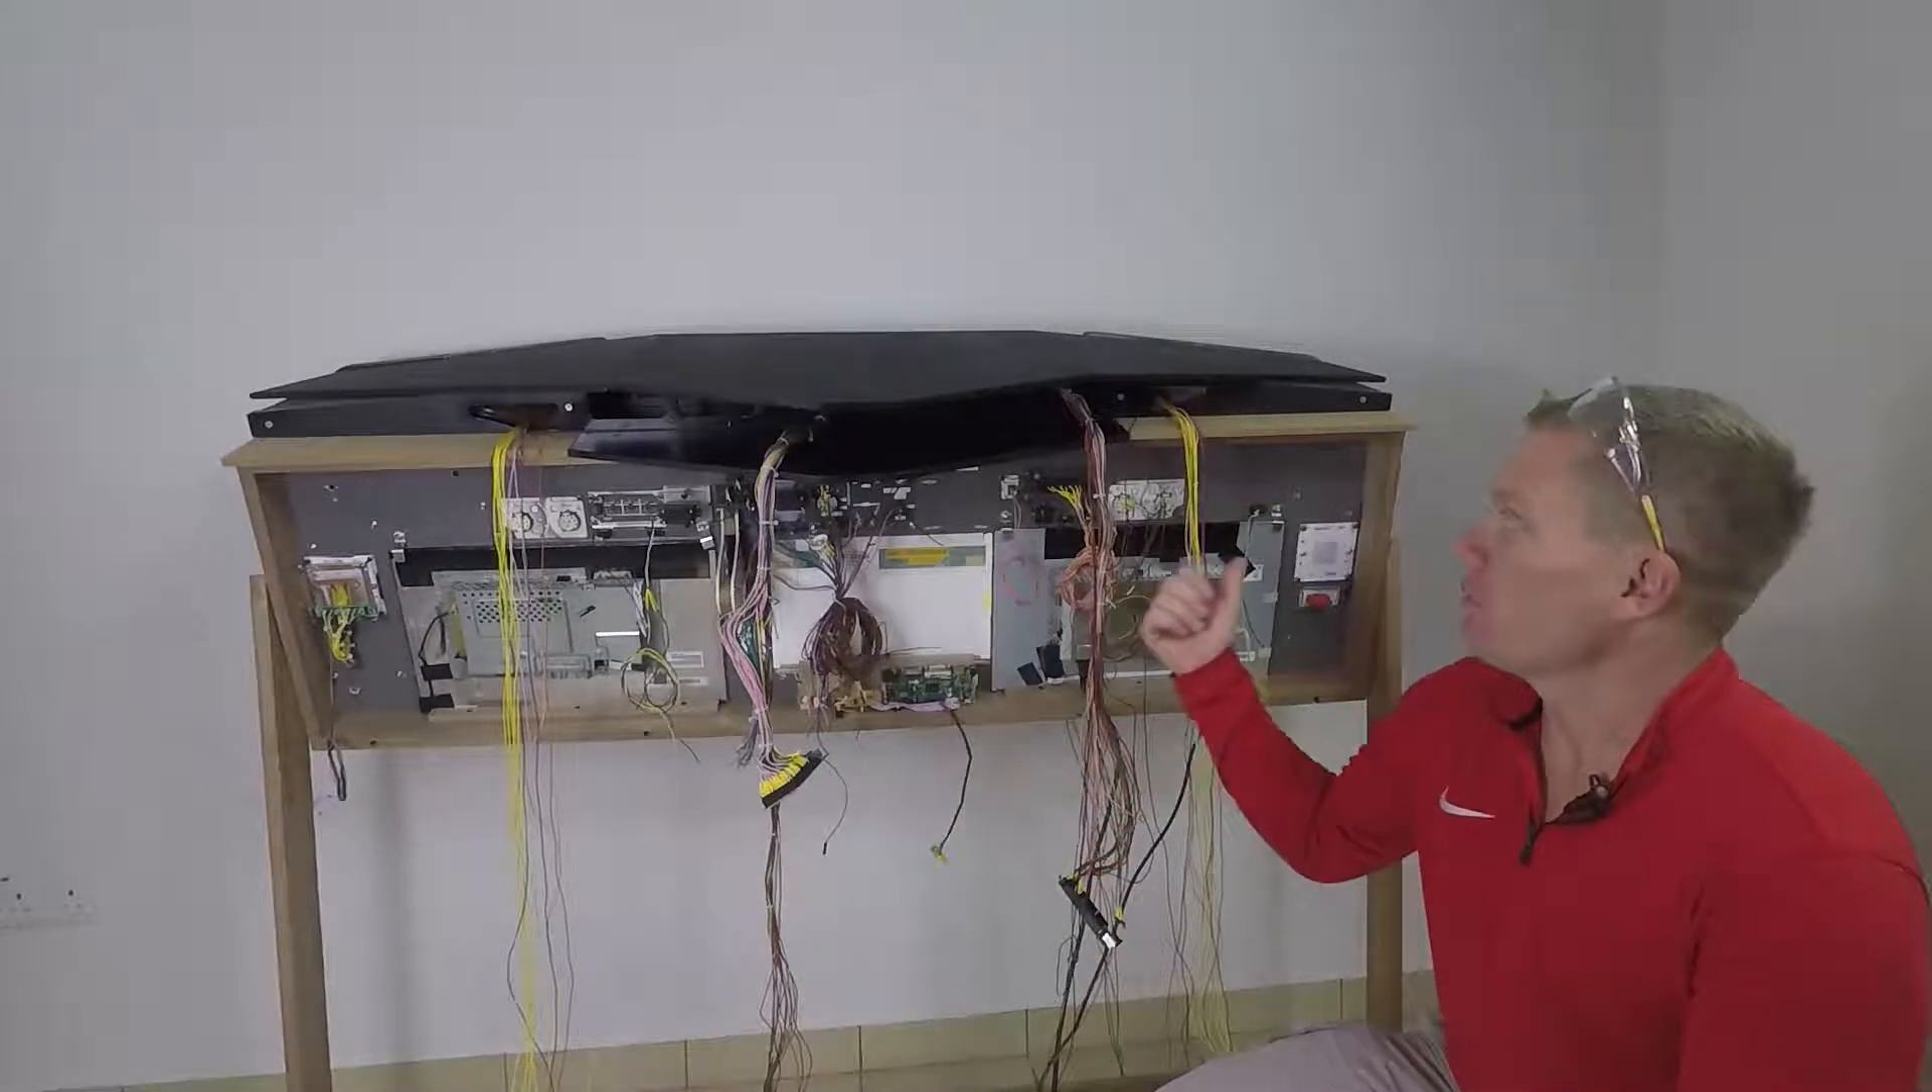Now you can see all the guts inside the MIP and all these wires that we've got to connect.